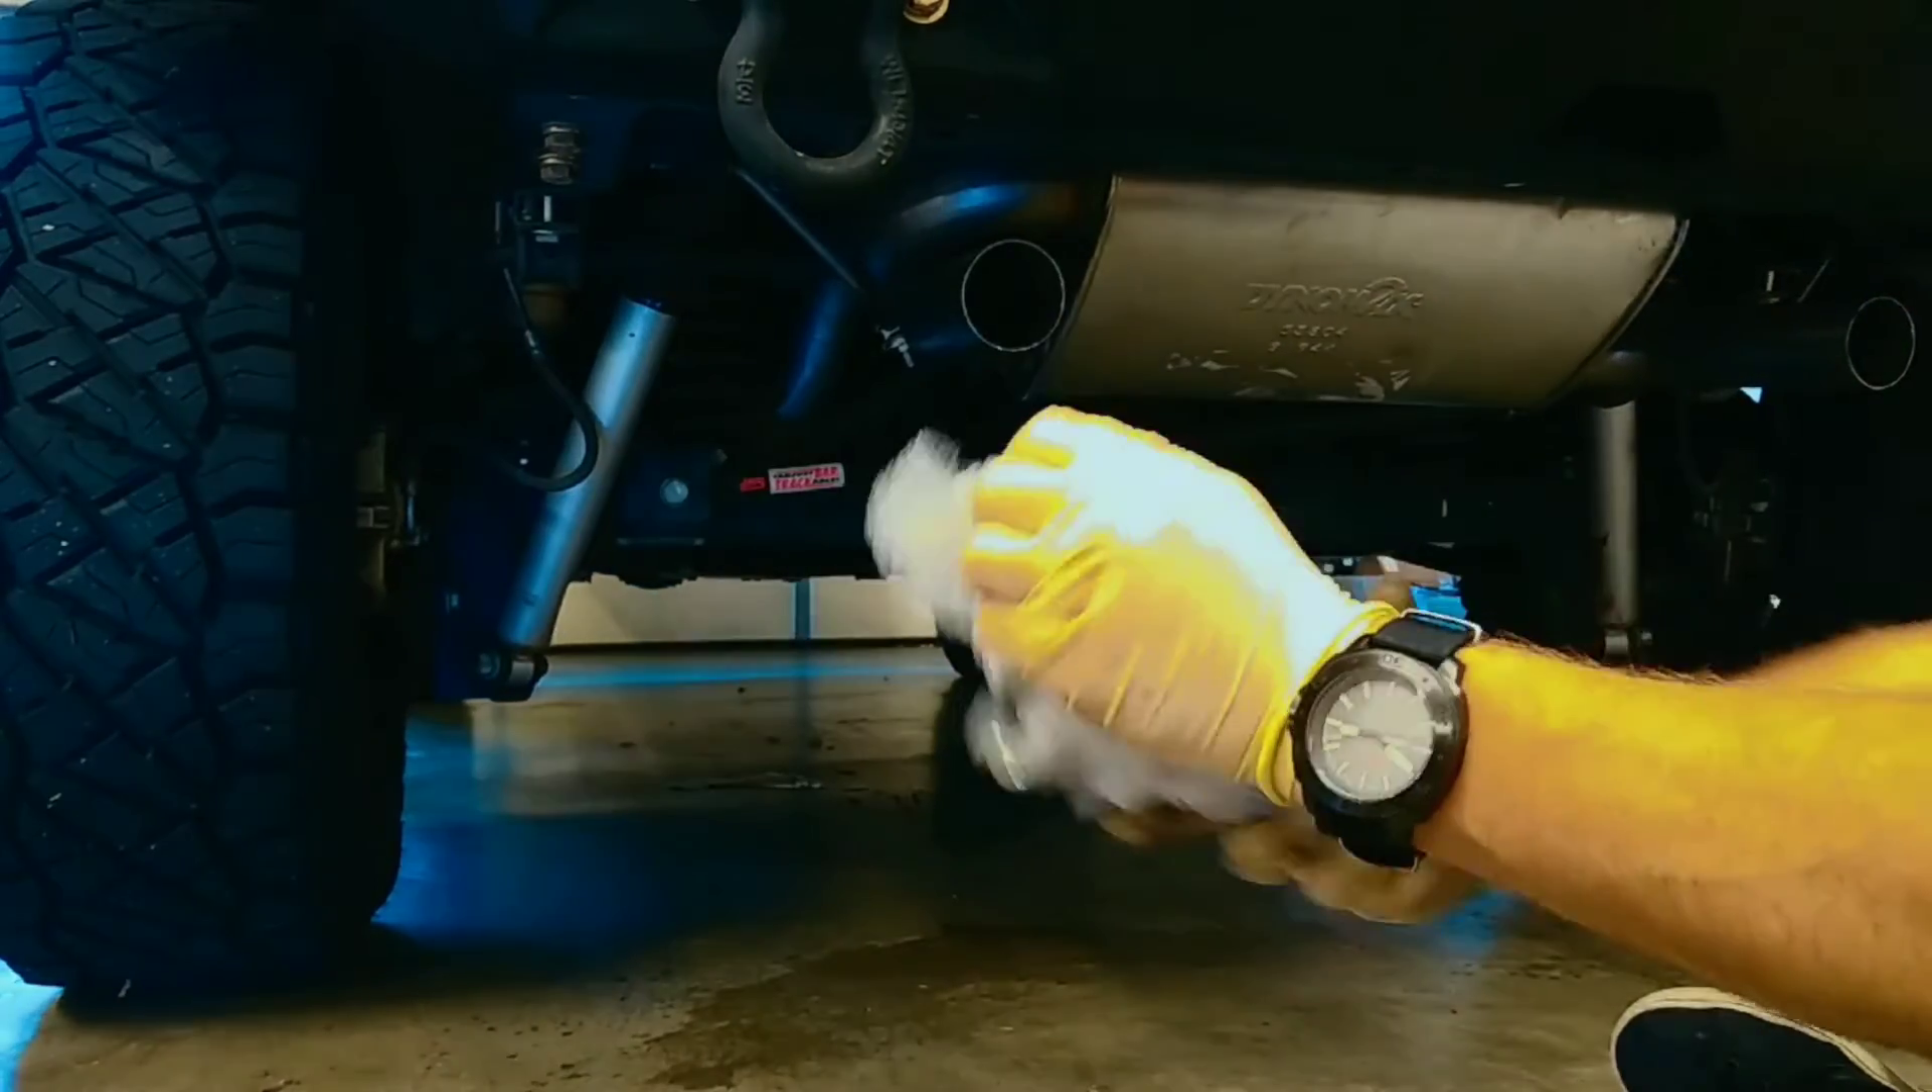One last thing to do and that is to put on the tips right here.